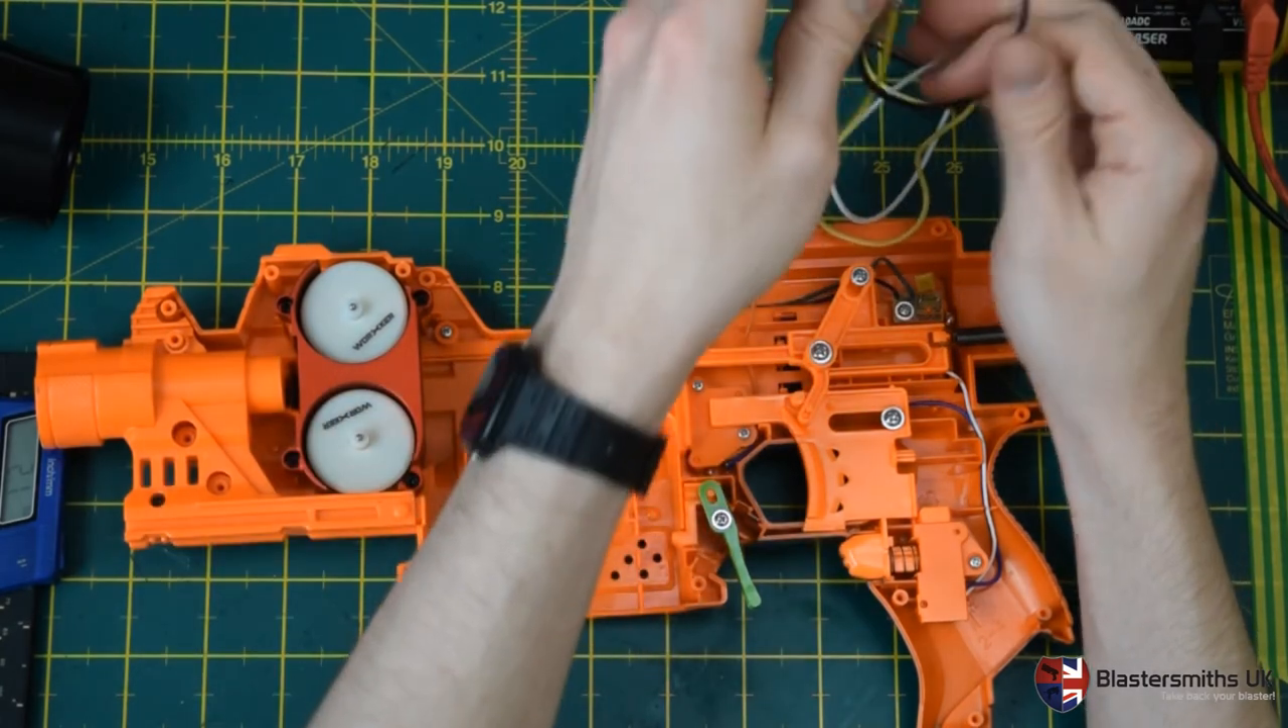So that is your flywheel cage fitted to your blaster.